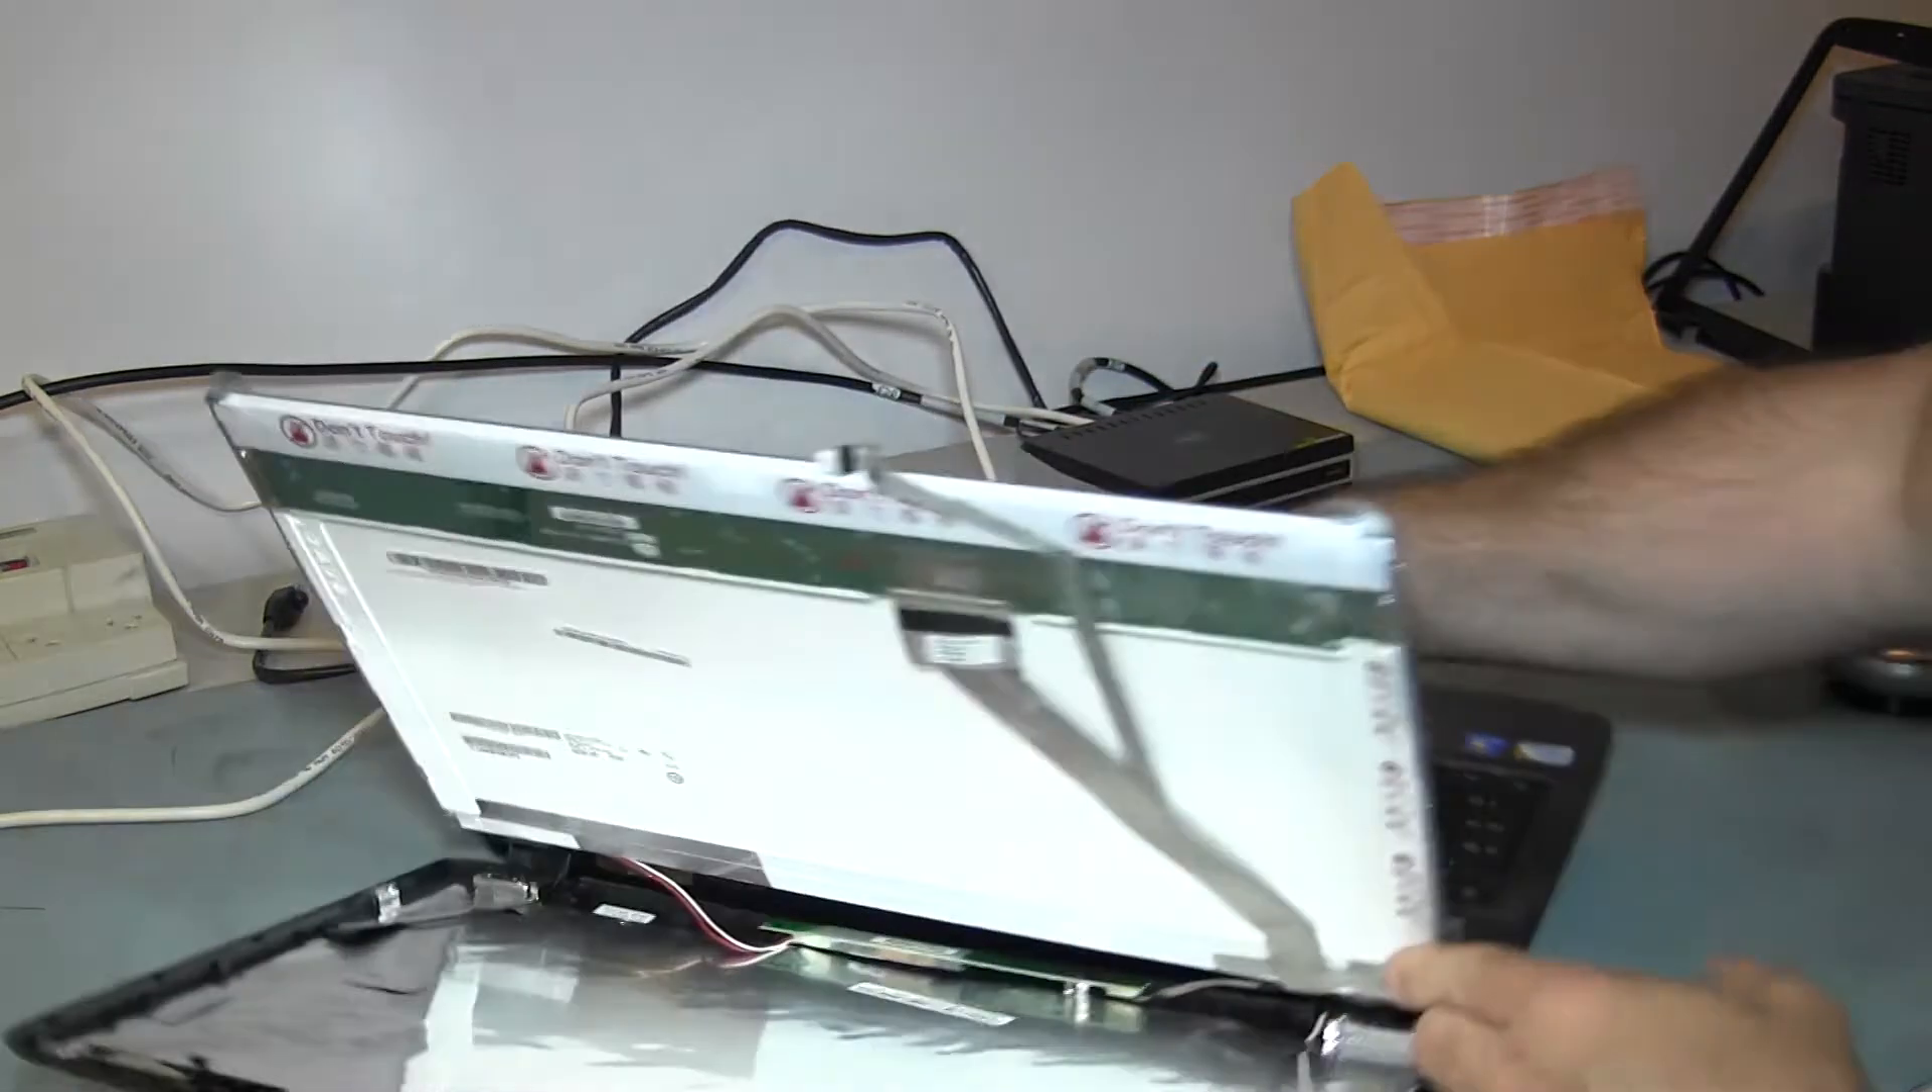So we have now the clamshell separated from the display.